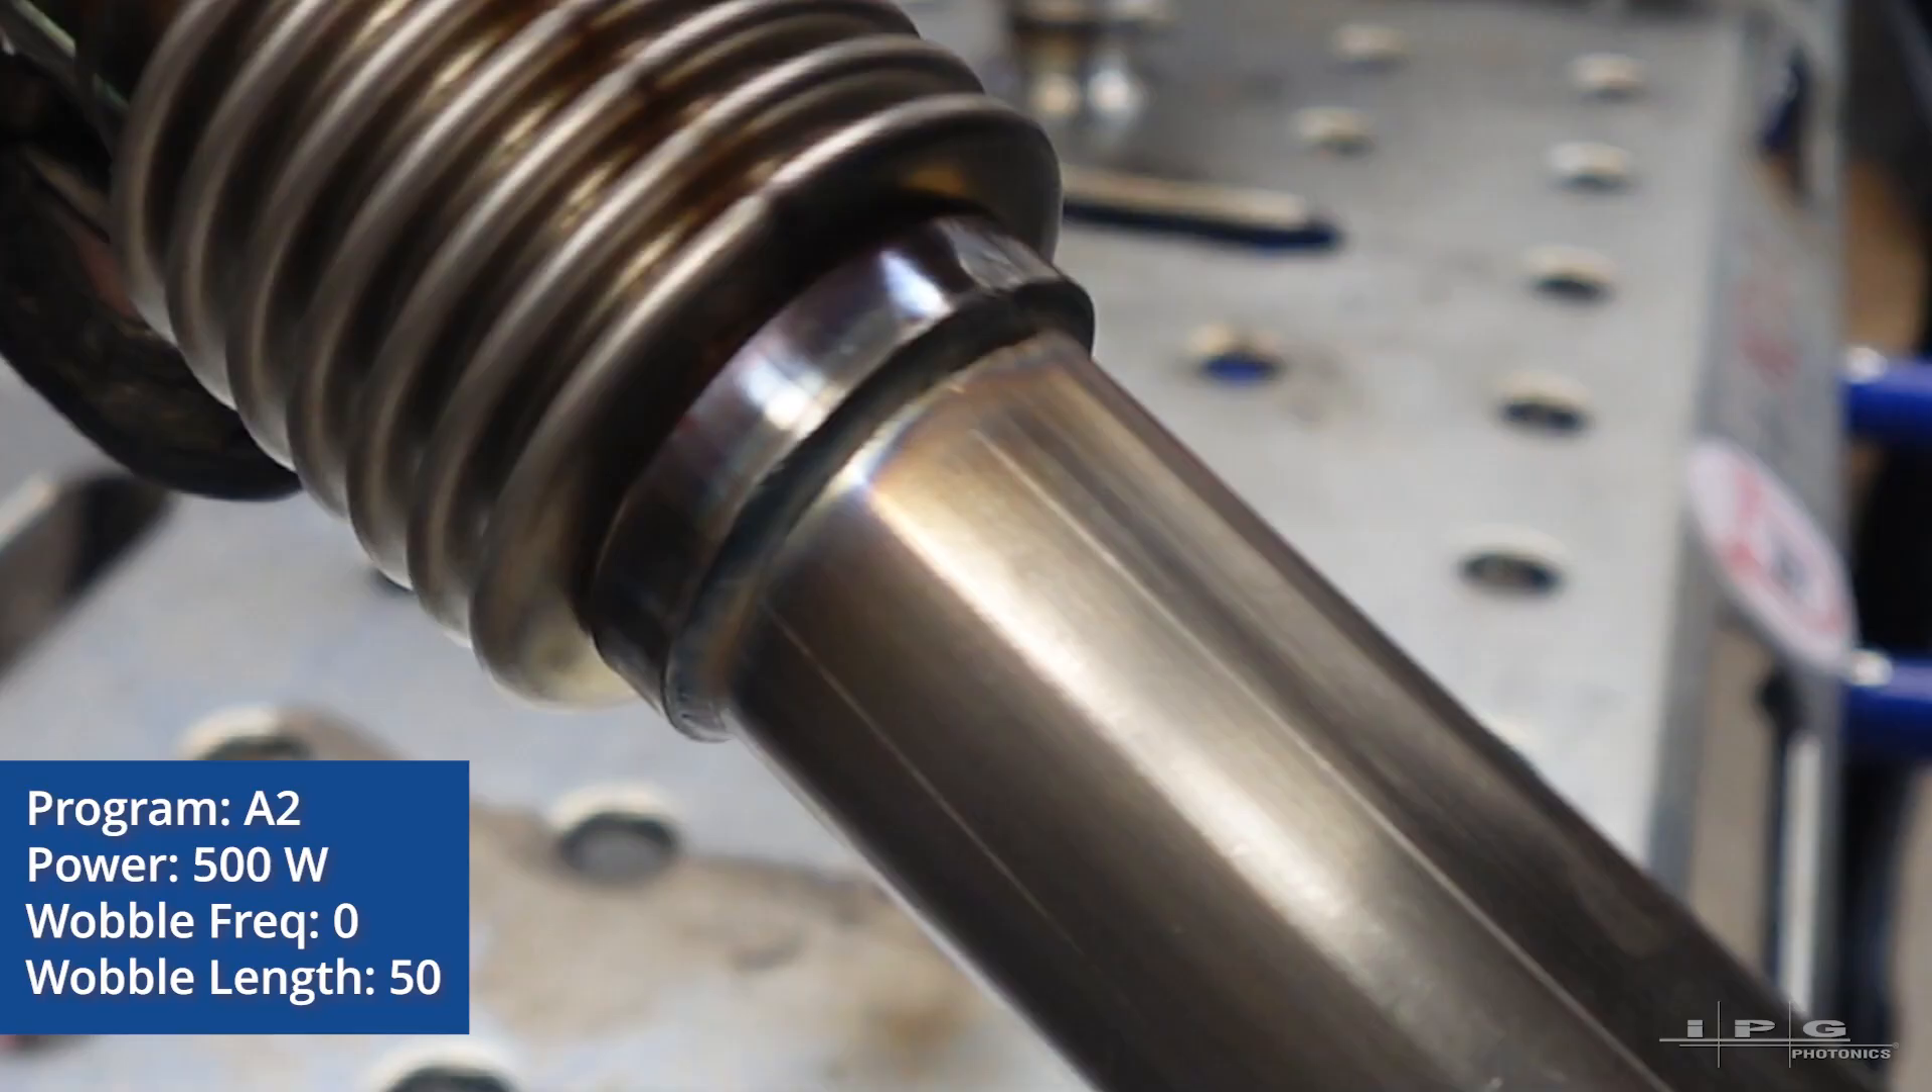Here's the finished weld of that pipe to the bellows or flex pipe.